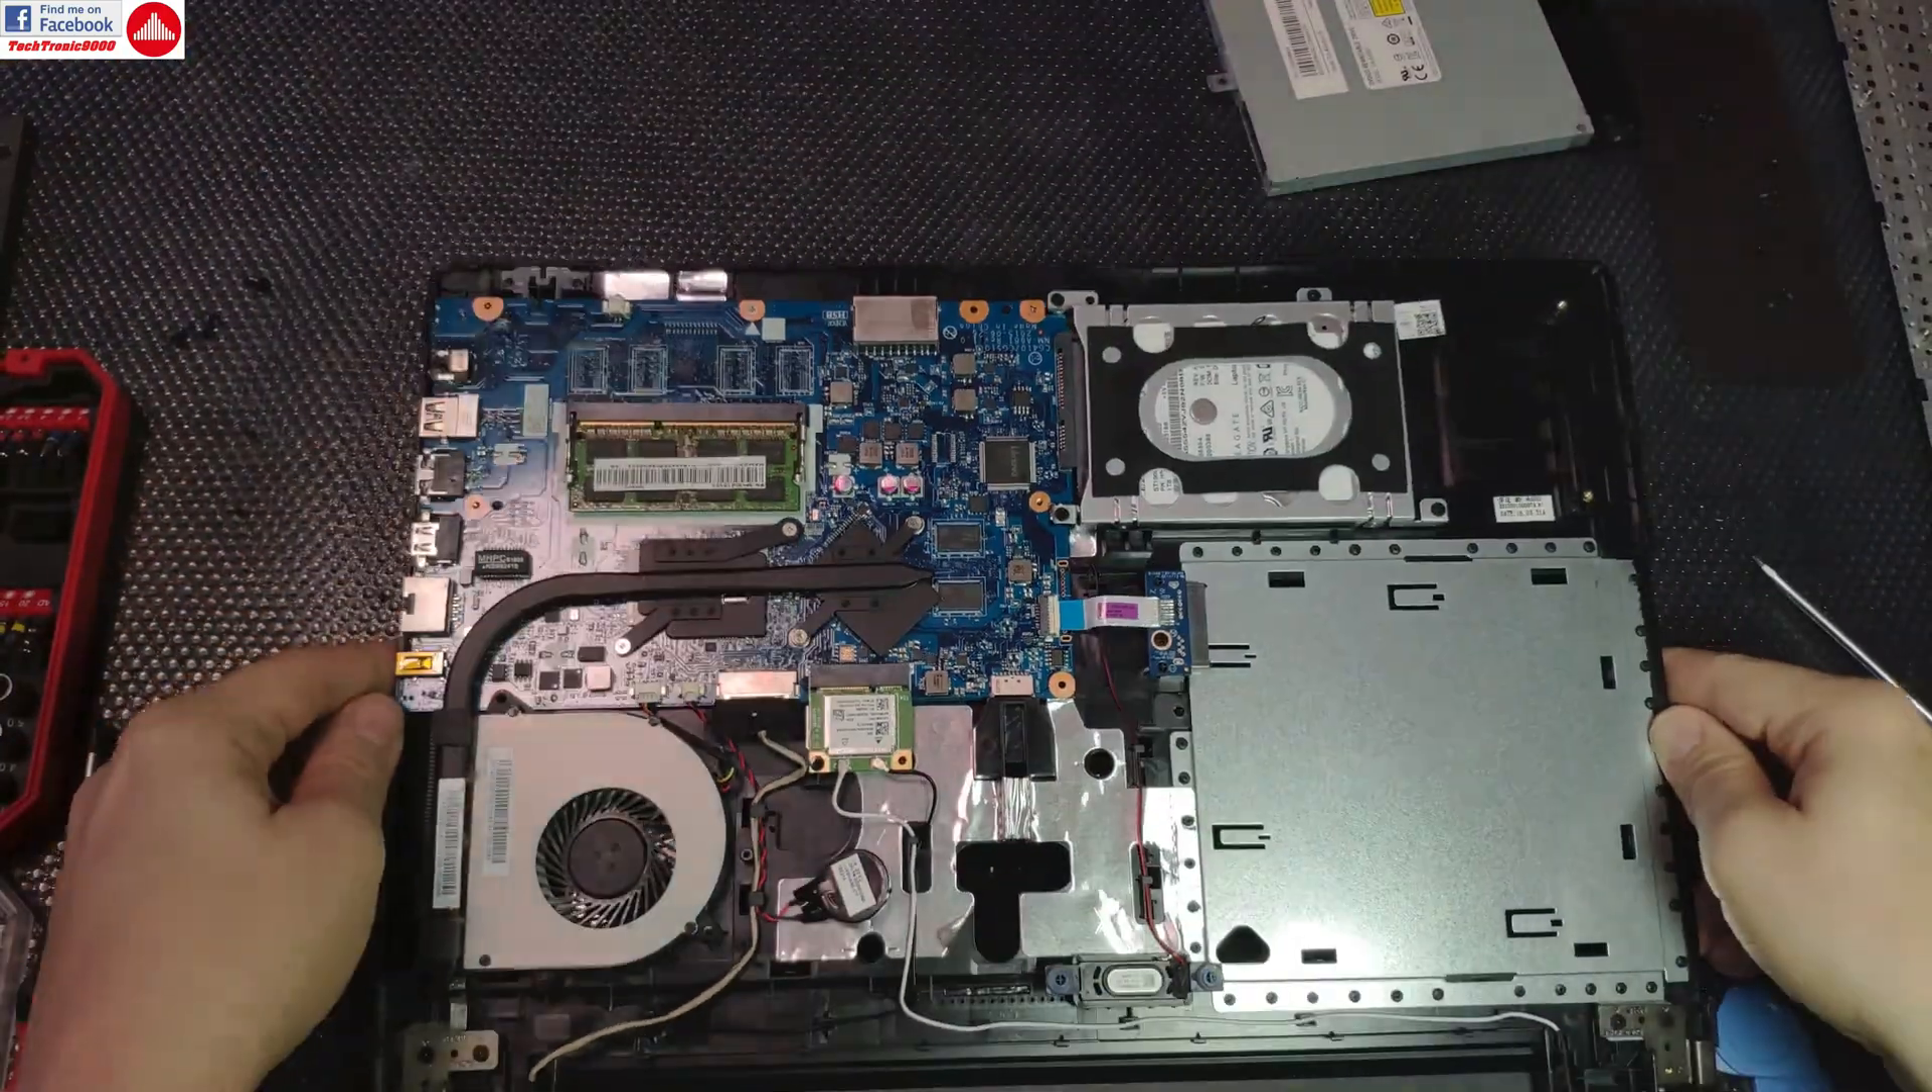We finally get to access the motherboard.